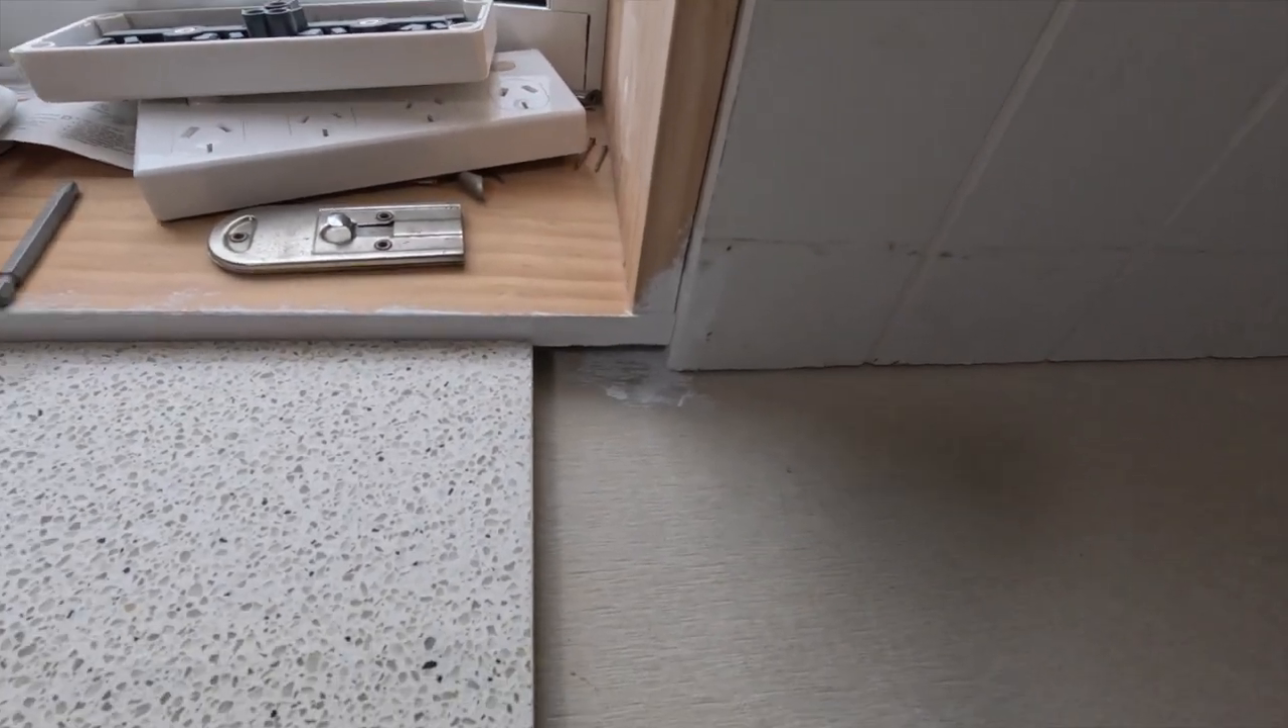But up this end, the stone doesn't reach the end of the window.